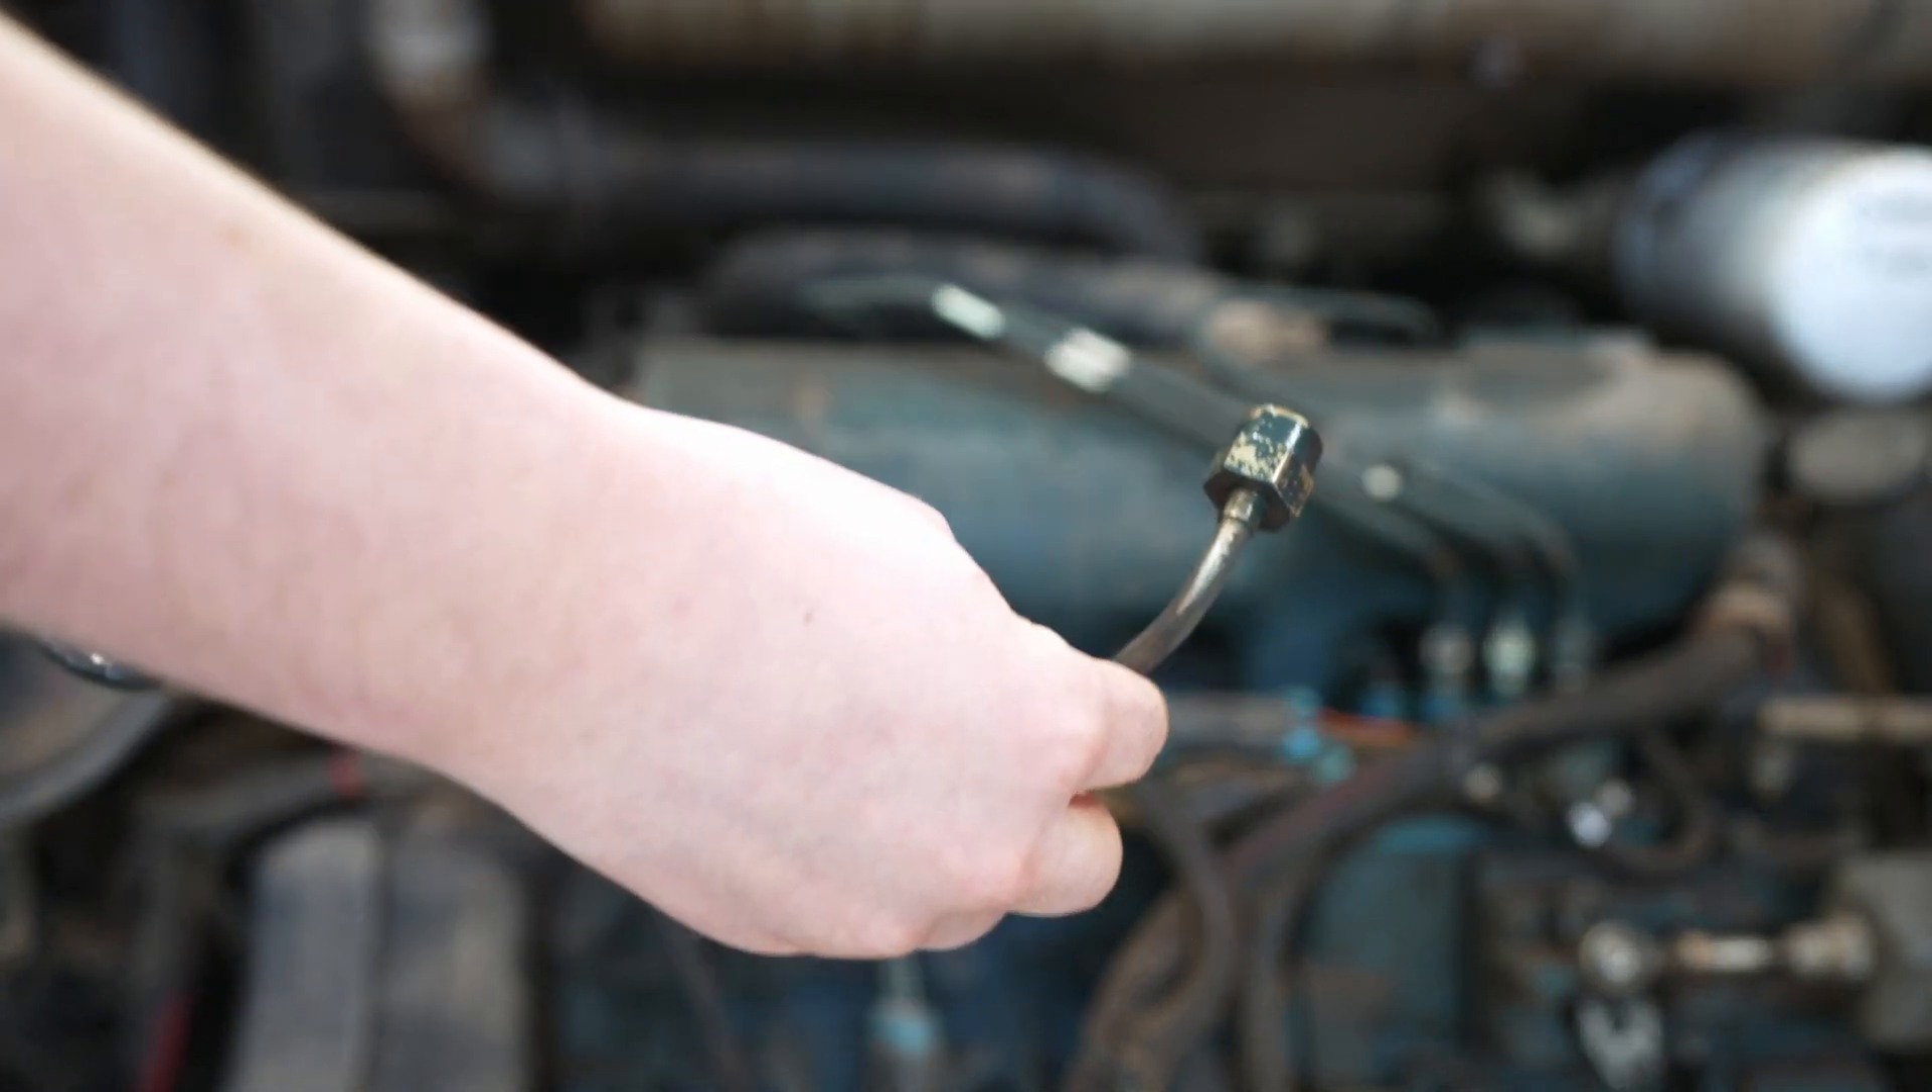And with both sides now completely loosened we can remove the entire injector line and set it aside.